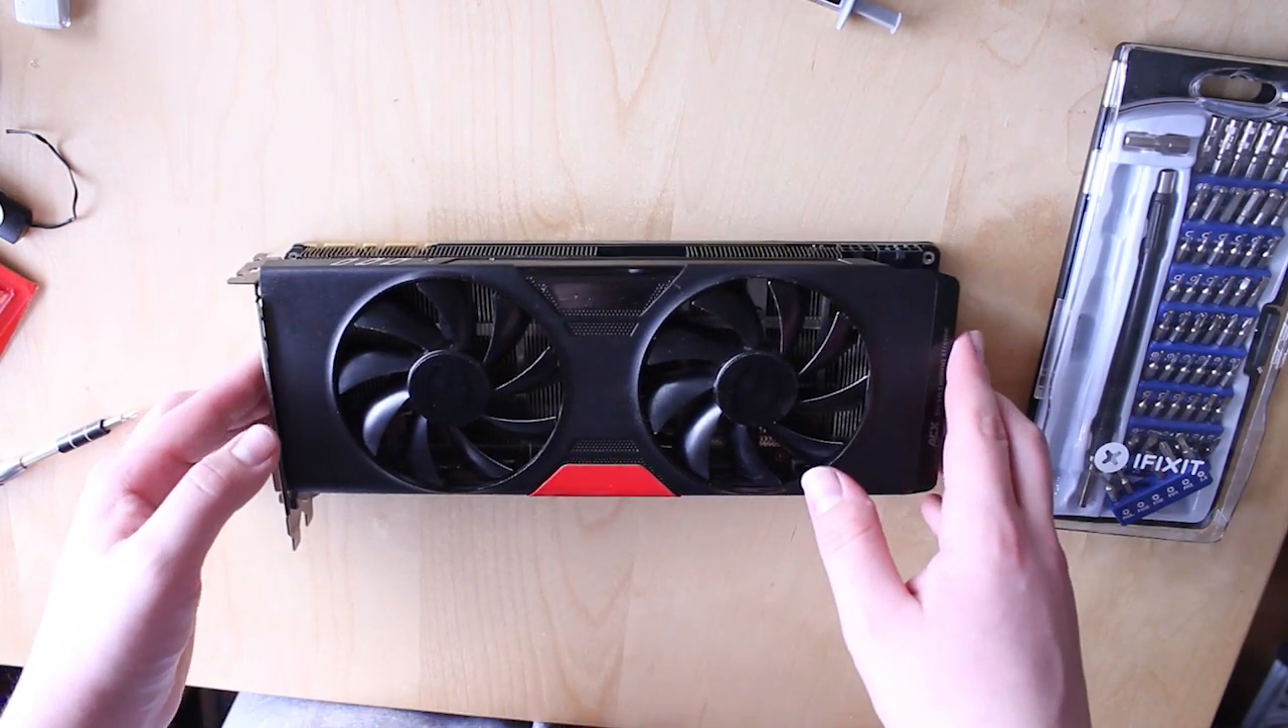Oké, nu zit je grafische kaart dus weer helemaal in elkaar.